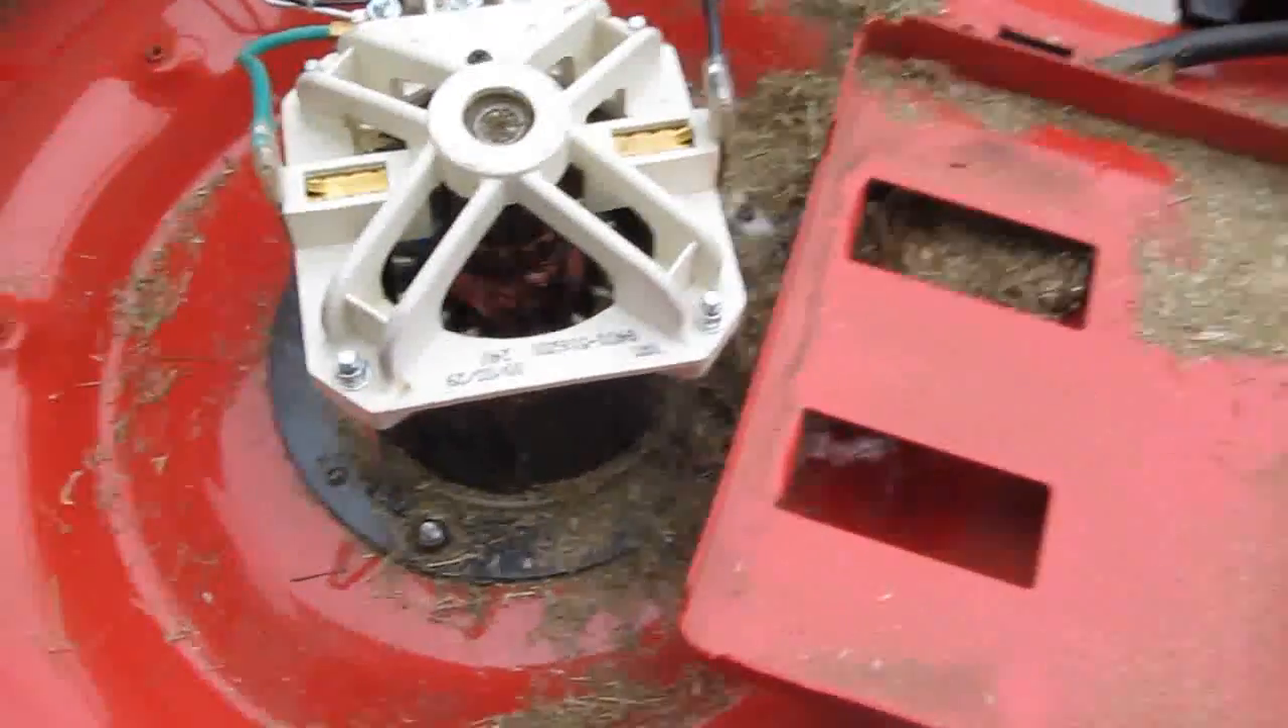All right so I've just removed the top and here is the treasure the center of the universe this is the 24 volt brush motor.